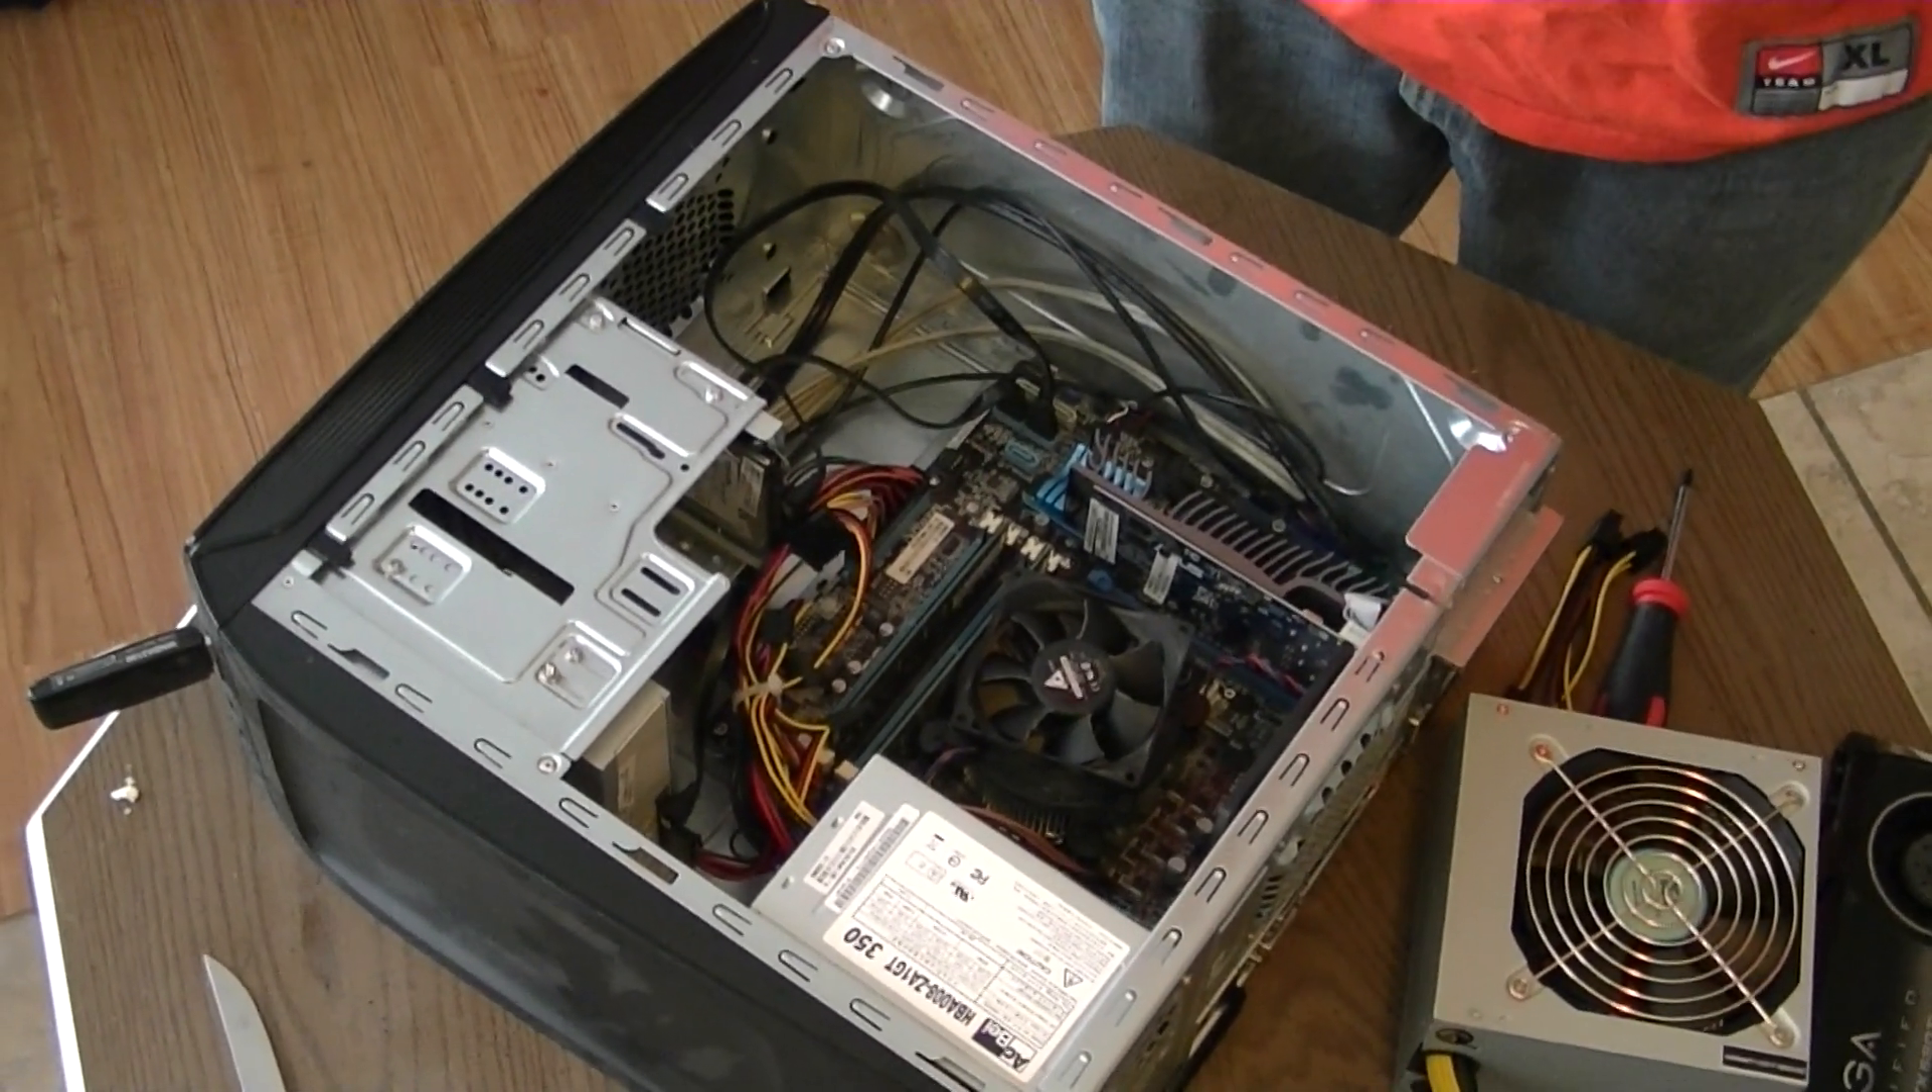Well I already have the case side off as you see.